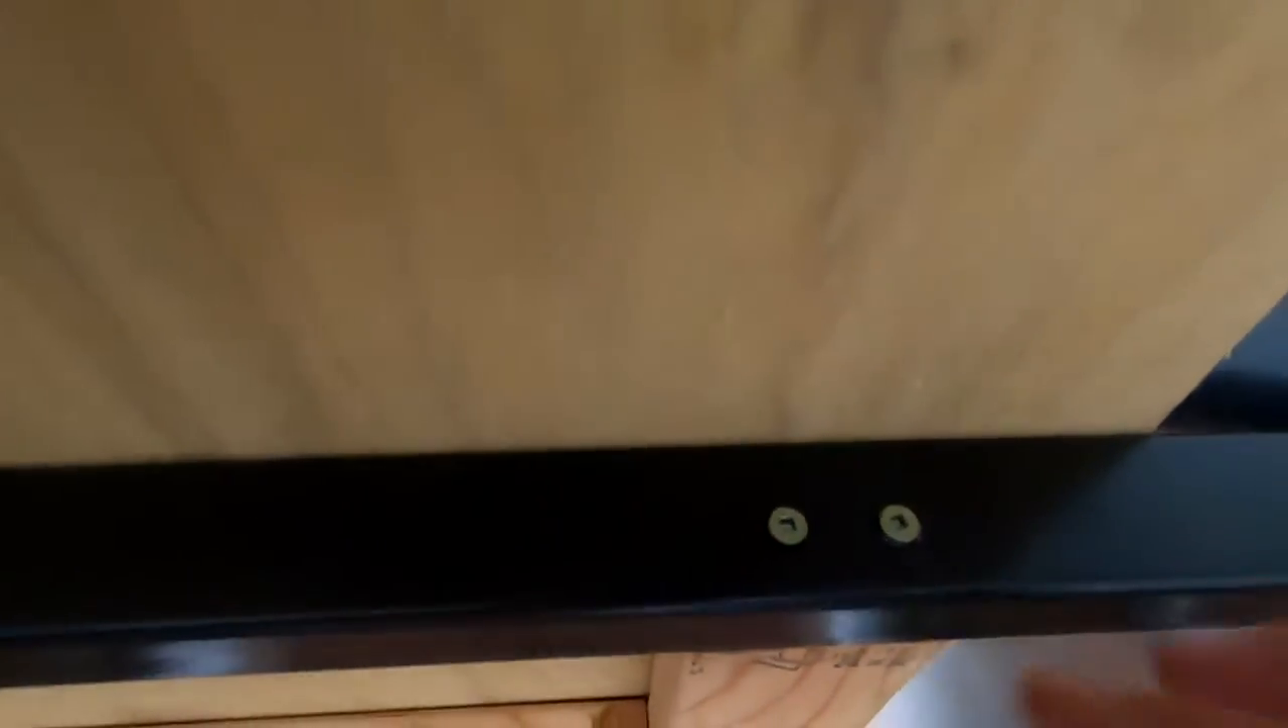Framing is all in place. You can see where I drilled the holes and put the screws through.